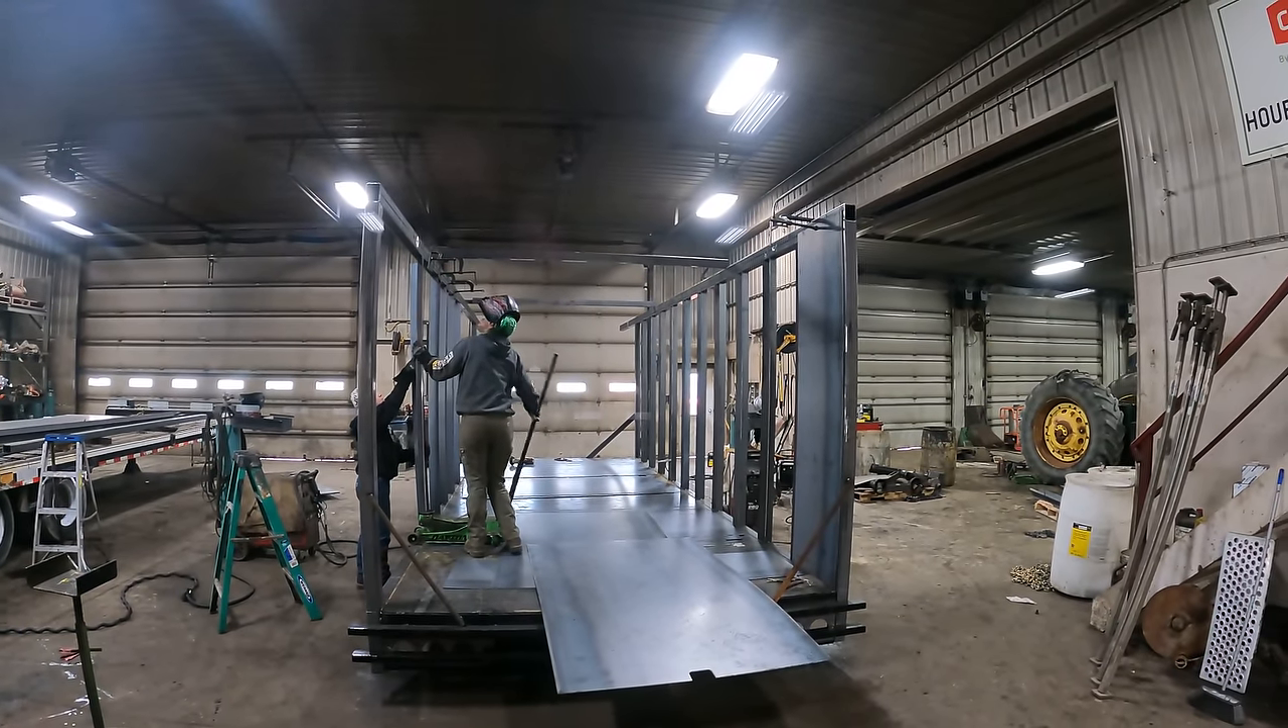Well they've got the posts up on this right hand side.